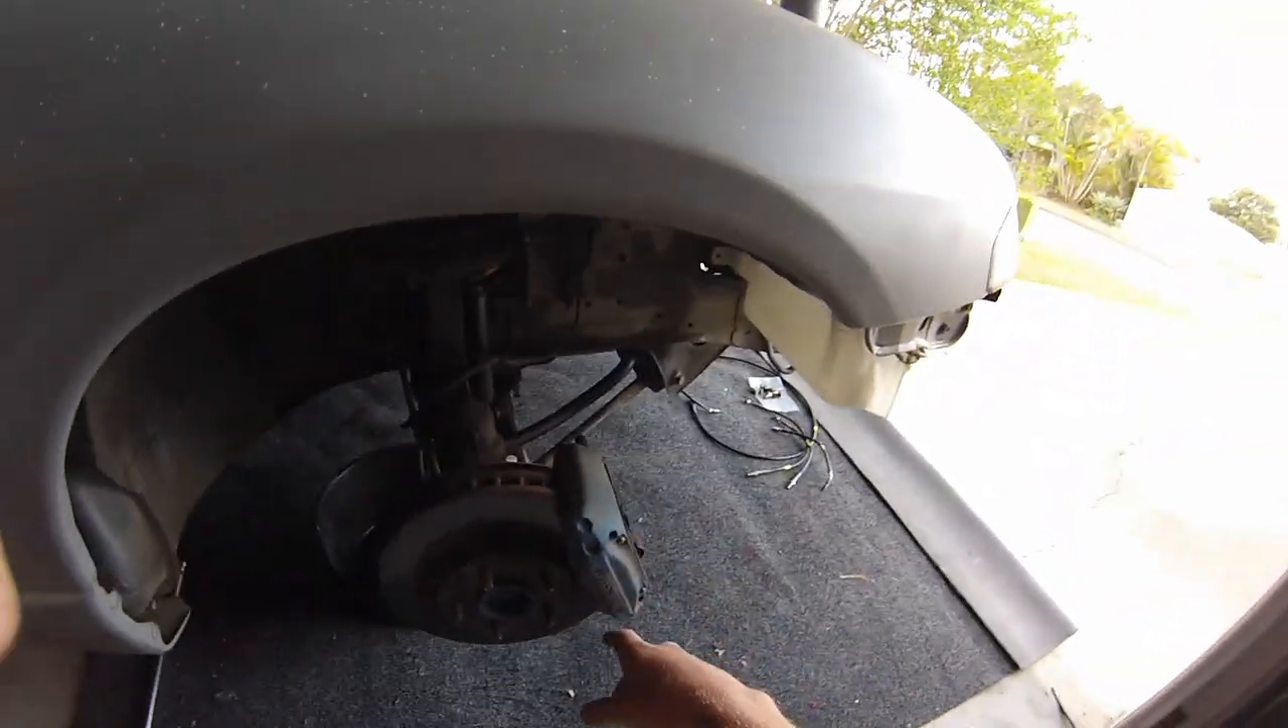Okay, guys, so as you can see, I've got the front wheels off.